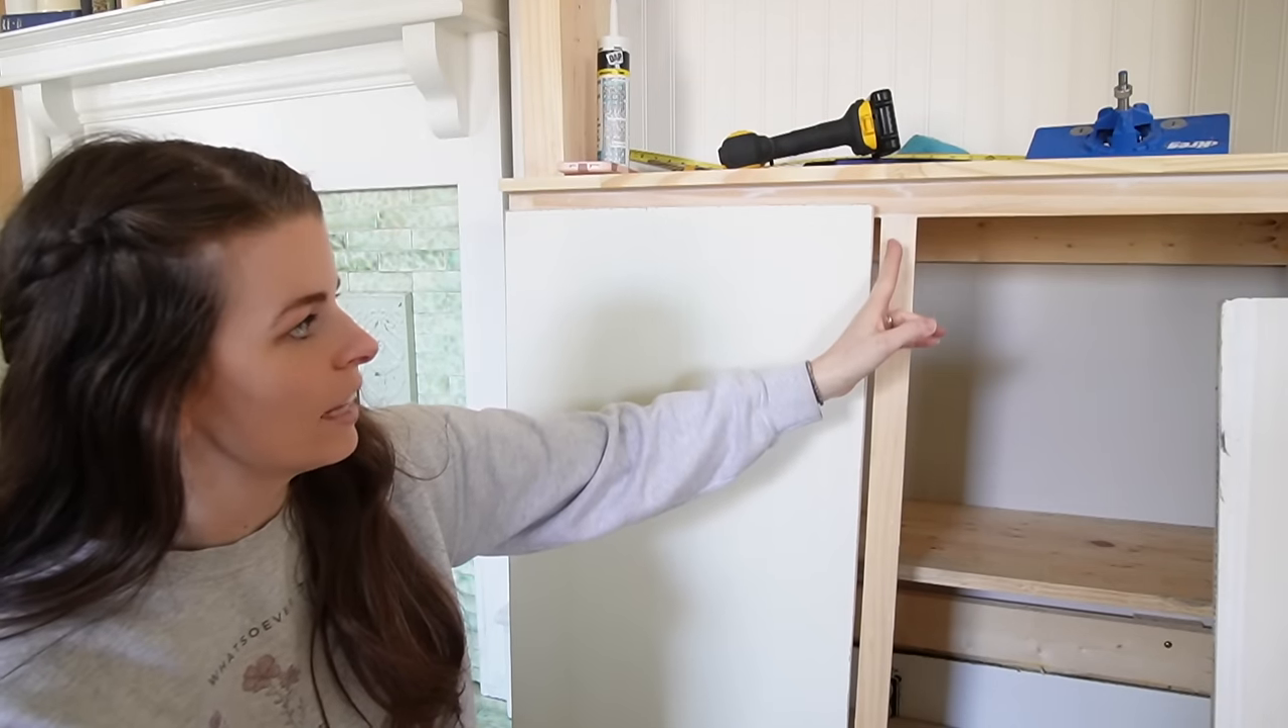And because of that, I now have this gap right here. This should be sitting like halfway-ish onto my face frame middle plate, but it's not.